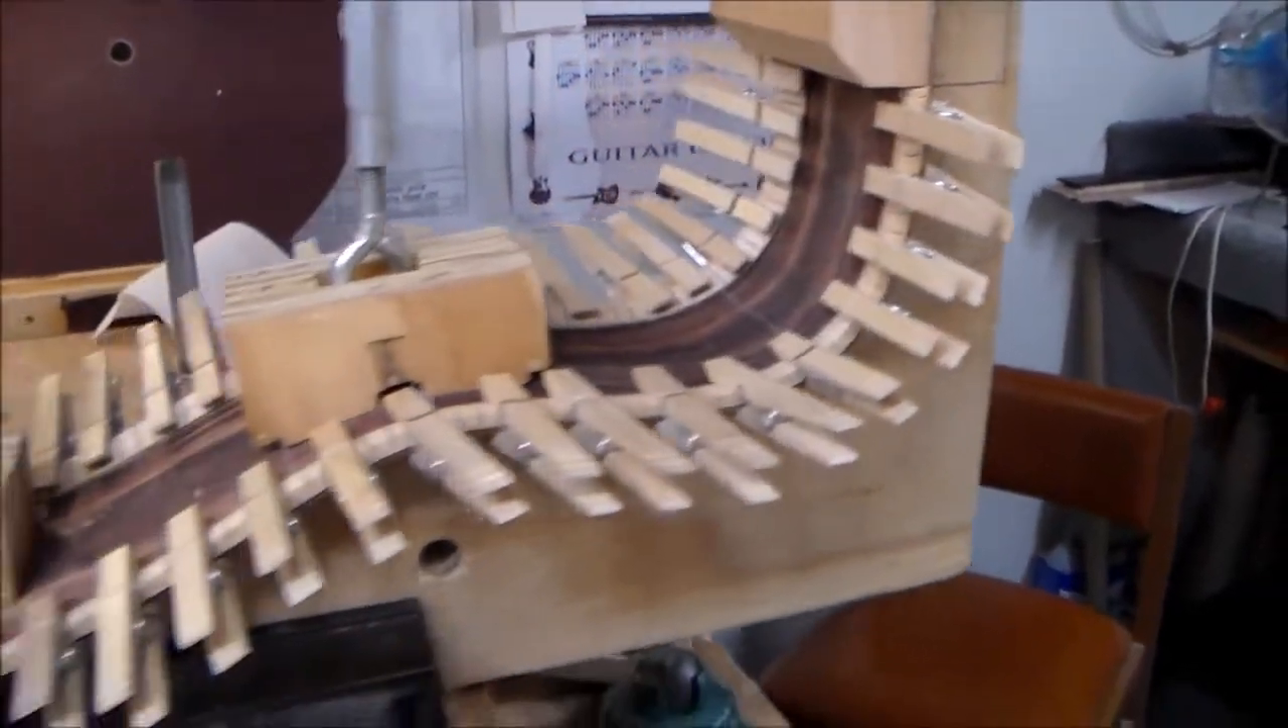Okay, so now the kerfing is glued on, you can see it here, and it's being held in place with clothespins that we're using as a clamp.